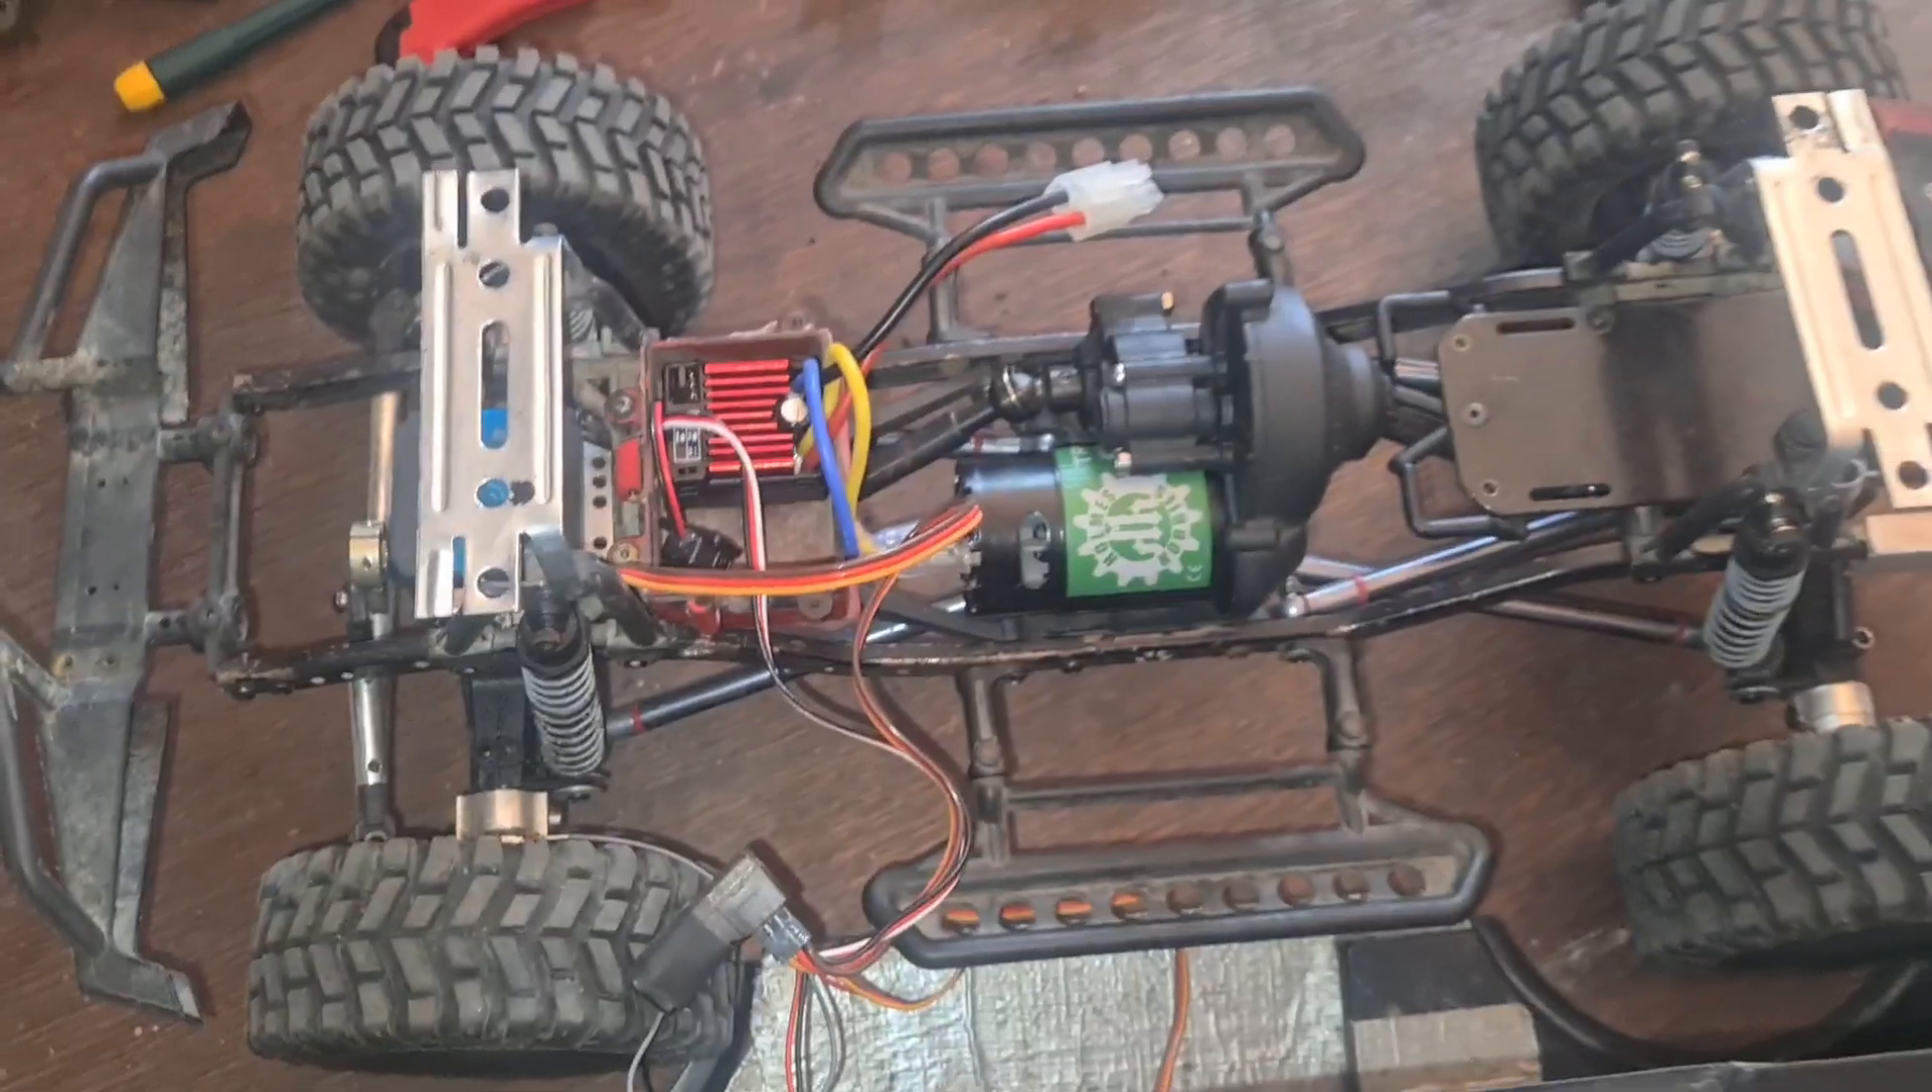Так ну все коробка с мотором на месте шасси собрано все.